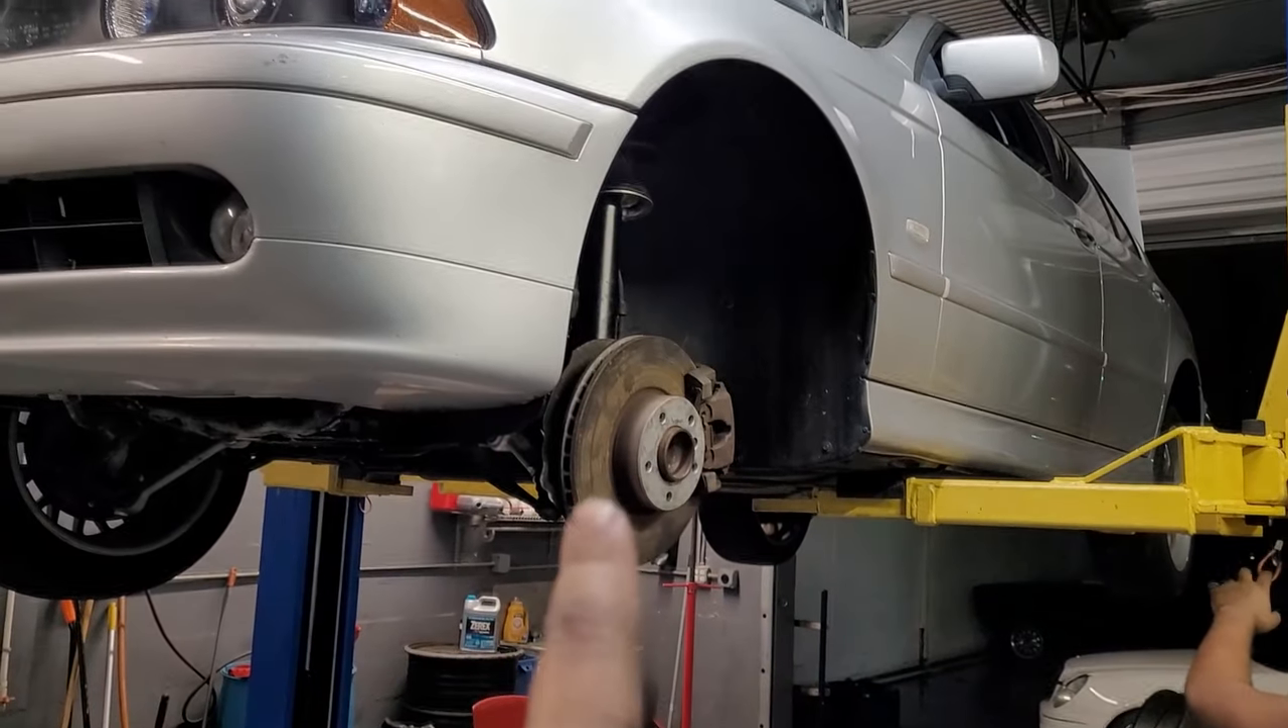We just got to put that tire on. That's the only thing that's left to do.